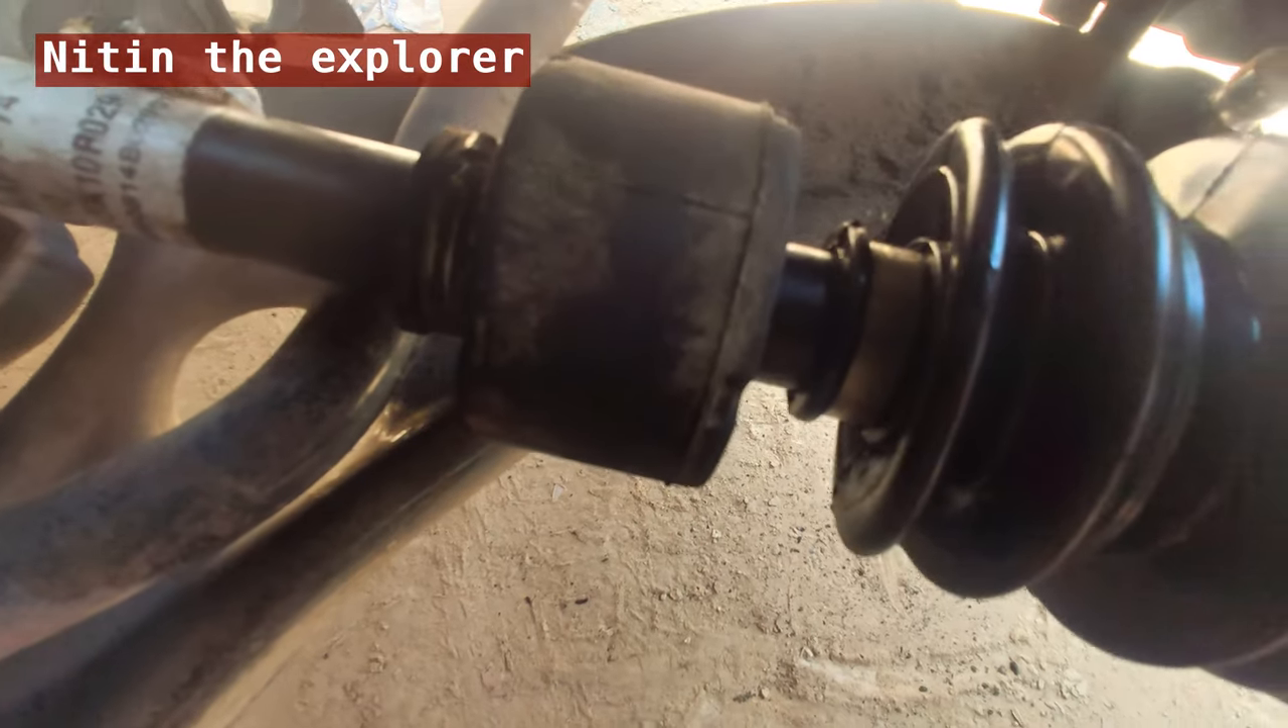तो यह हमारा देखिए, नया बूट लग गया है।